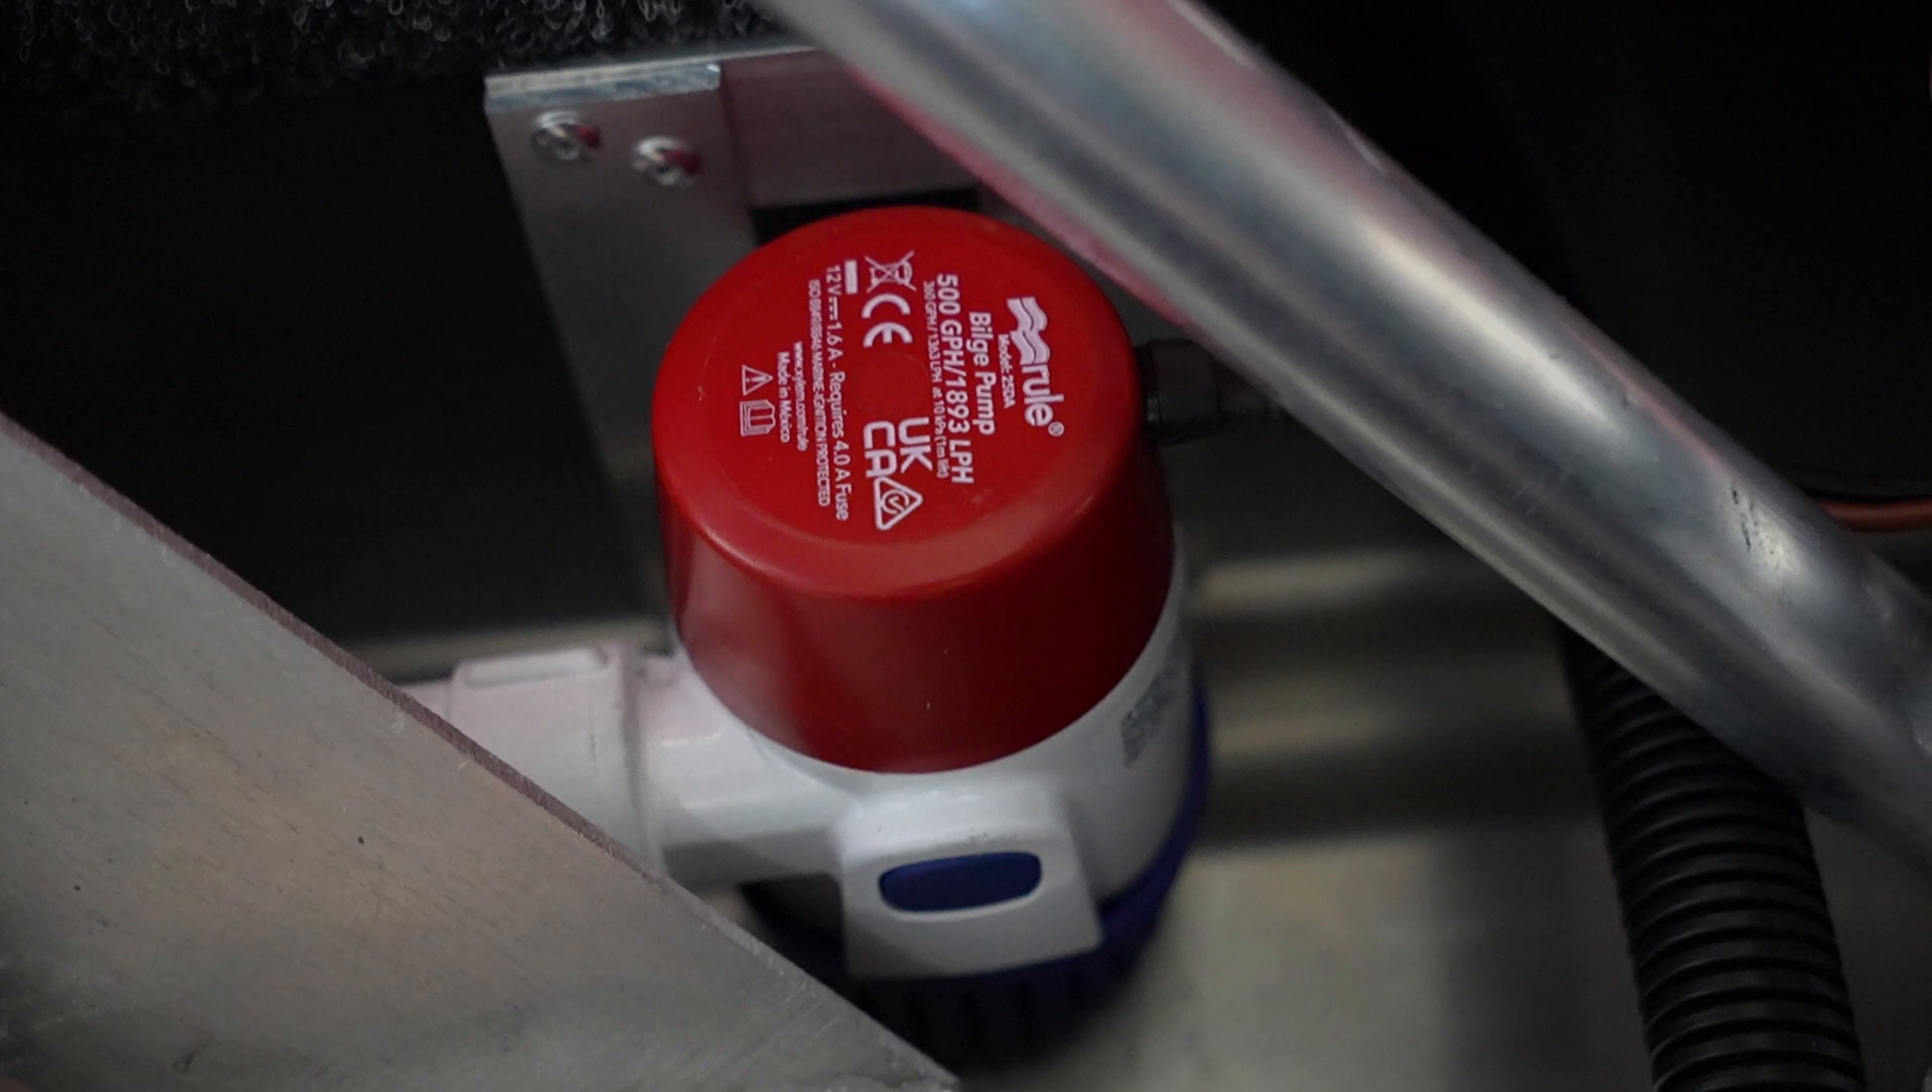So still need to do the hose and clamp that together but otherwise bilge pump's in.